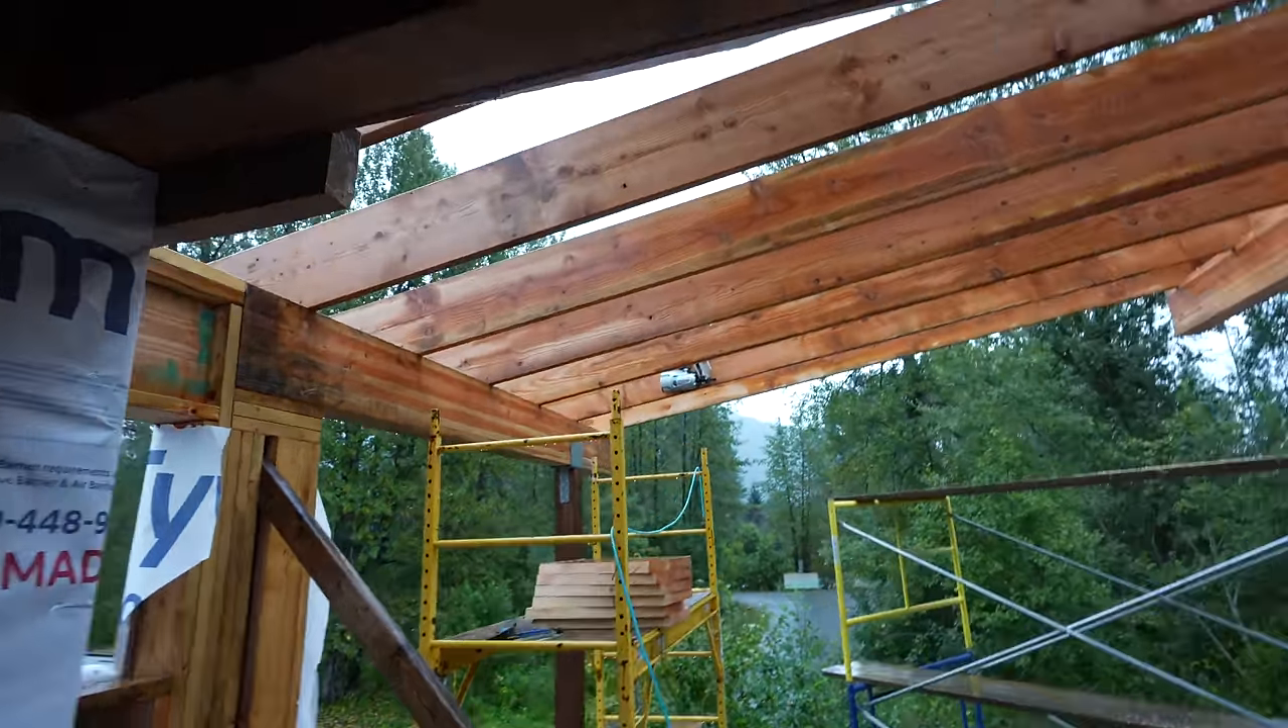Anyway, we're coming along. We've got all the rafters up for the porch.